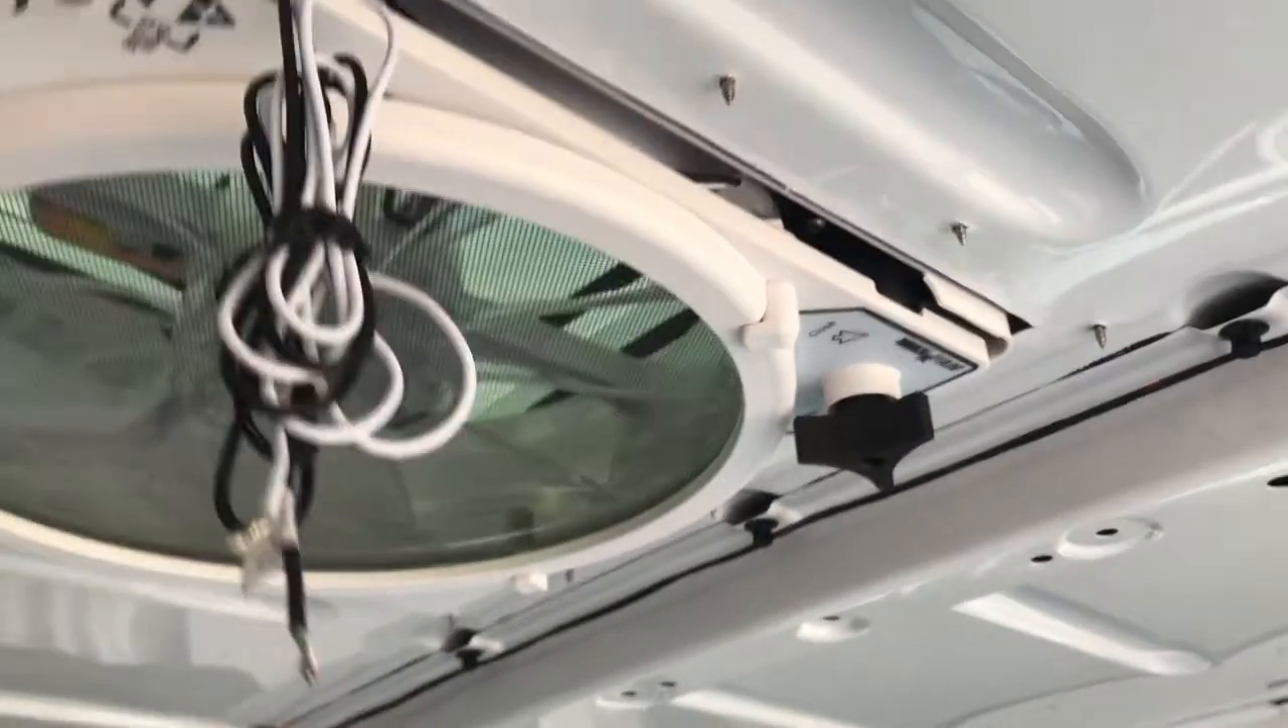Here's the electrical to get hooked up at a much later time.